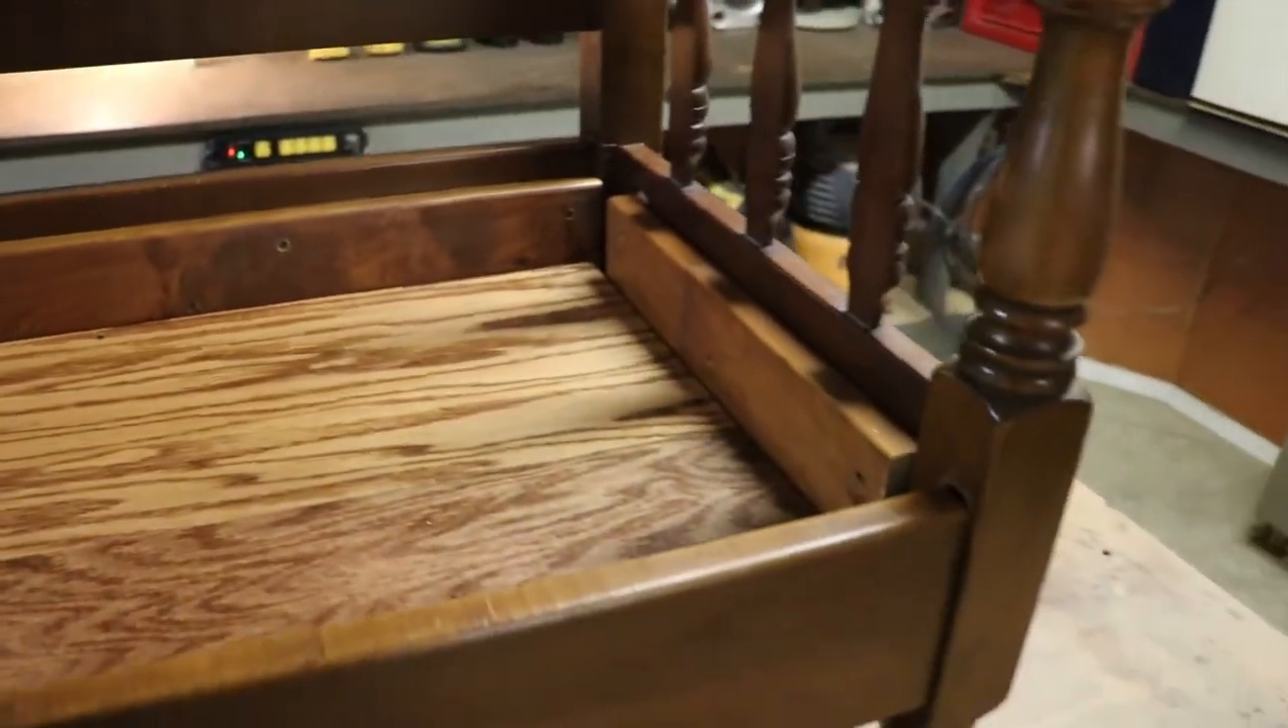And there is a little shelf on the underside of these pieces where the box spring and mattress would have sat. And that allowed me to put a piece of plywood in here.